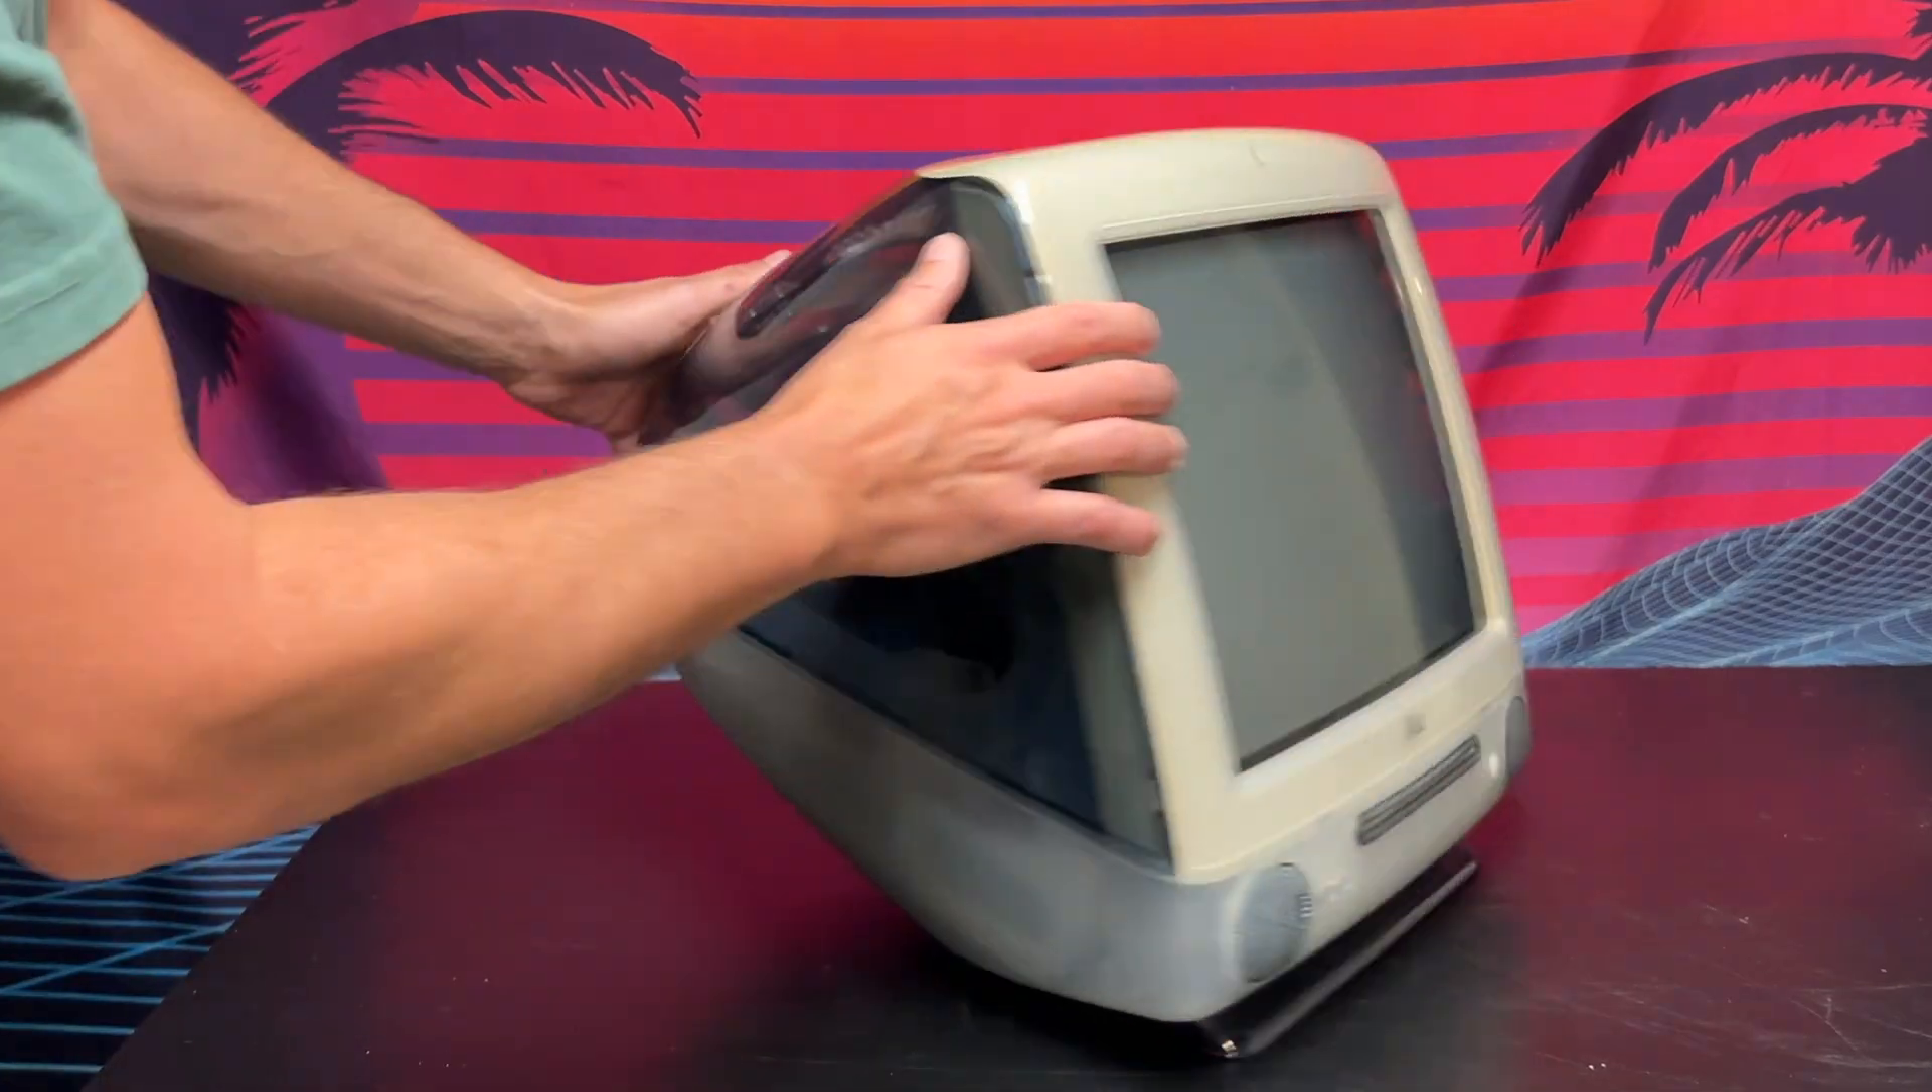All right, so we have that casing reinstalled.